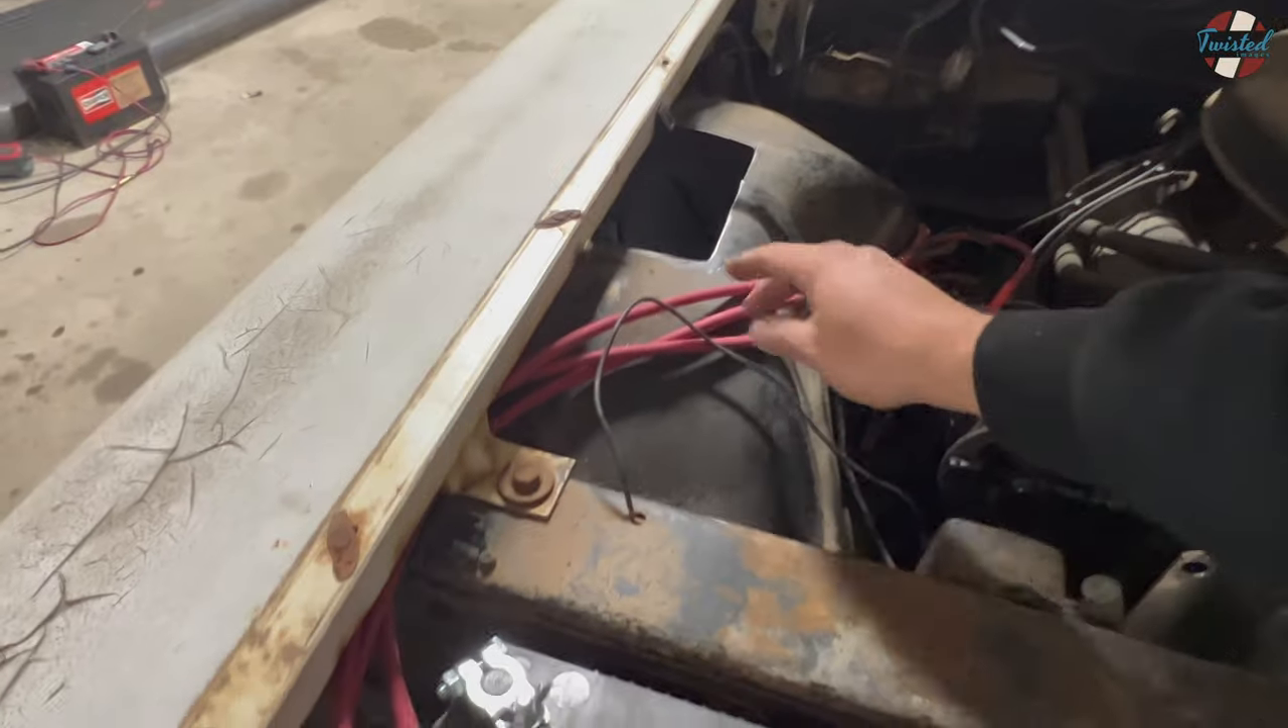Um, still got to tie up some wiring here.